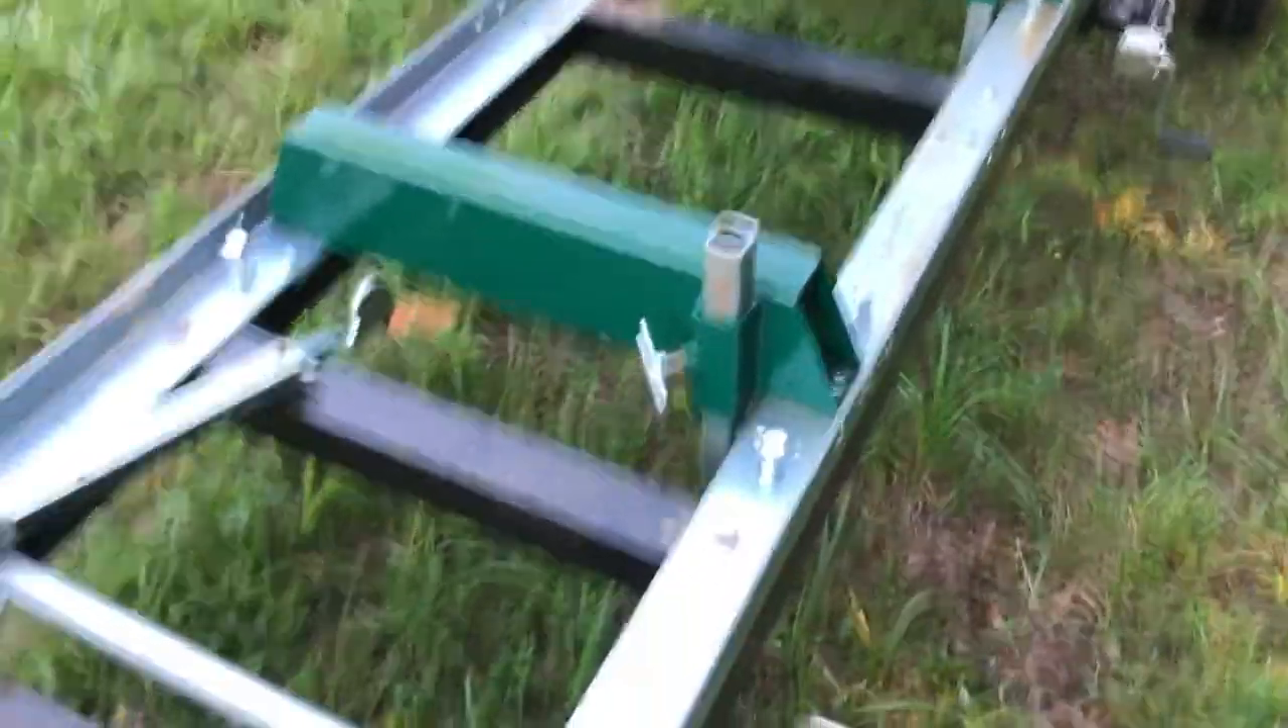But then where I have my cross sections here is where I bolted the frame.